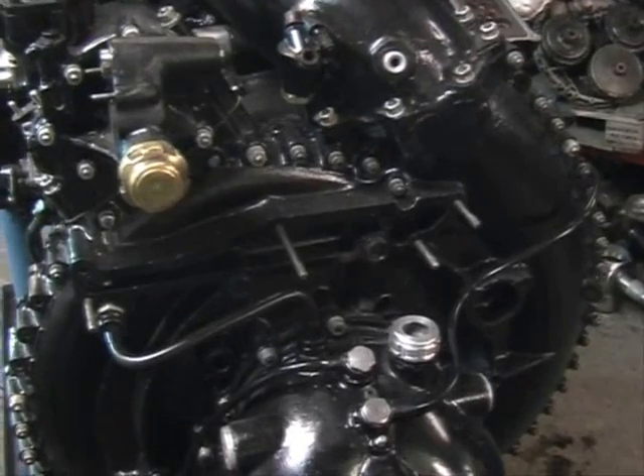The other major component we haven't got to fit yet is the engine control shaft that goes on those studs there.